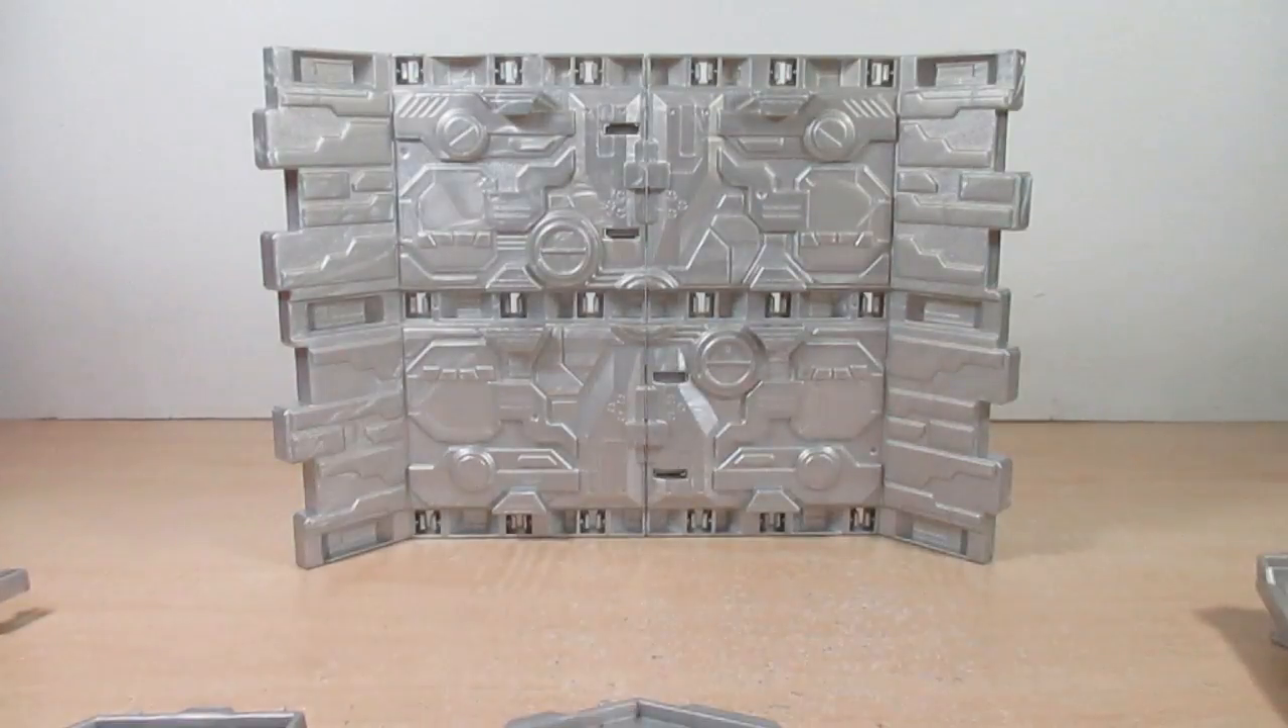But anyway, so now the fully assembled backboard piece can fully stand now.